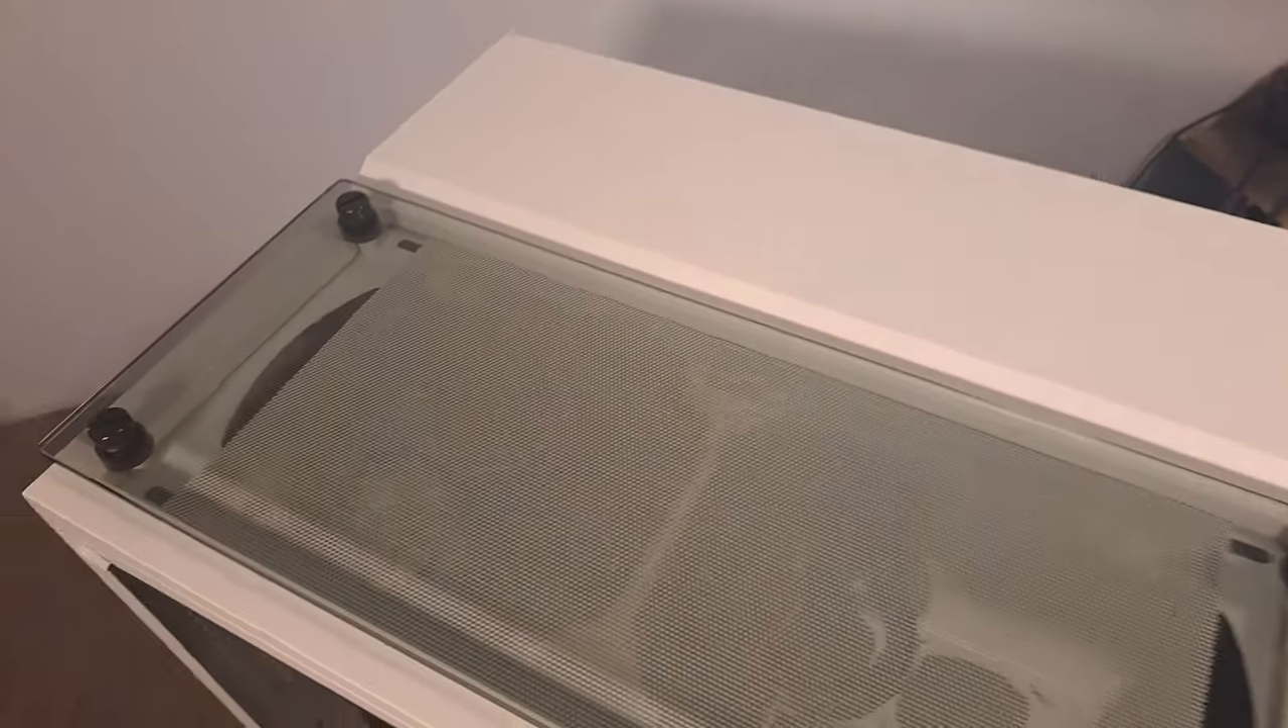All right top glass panel is back on.